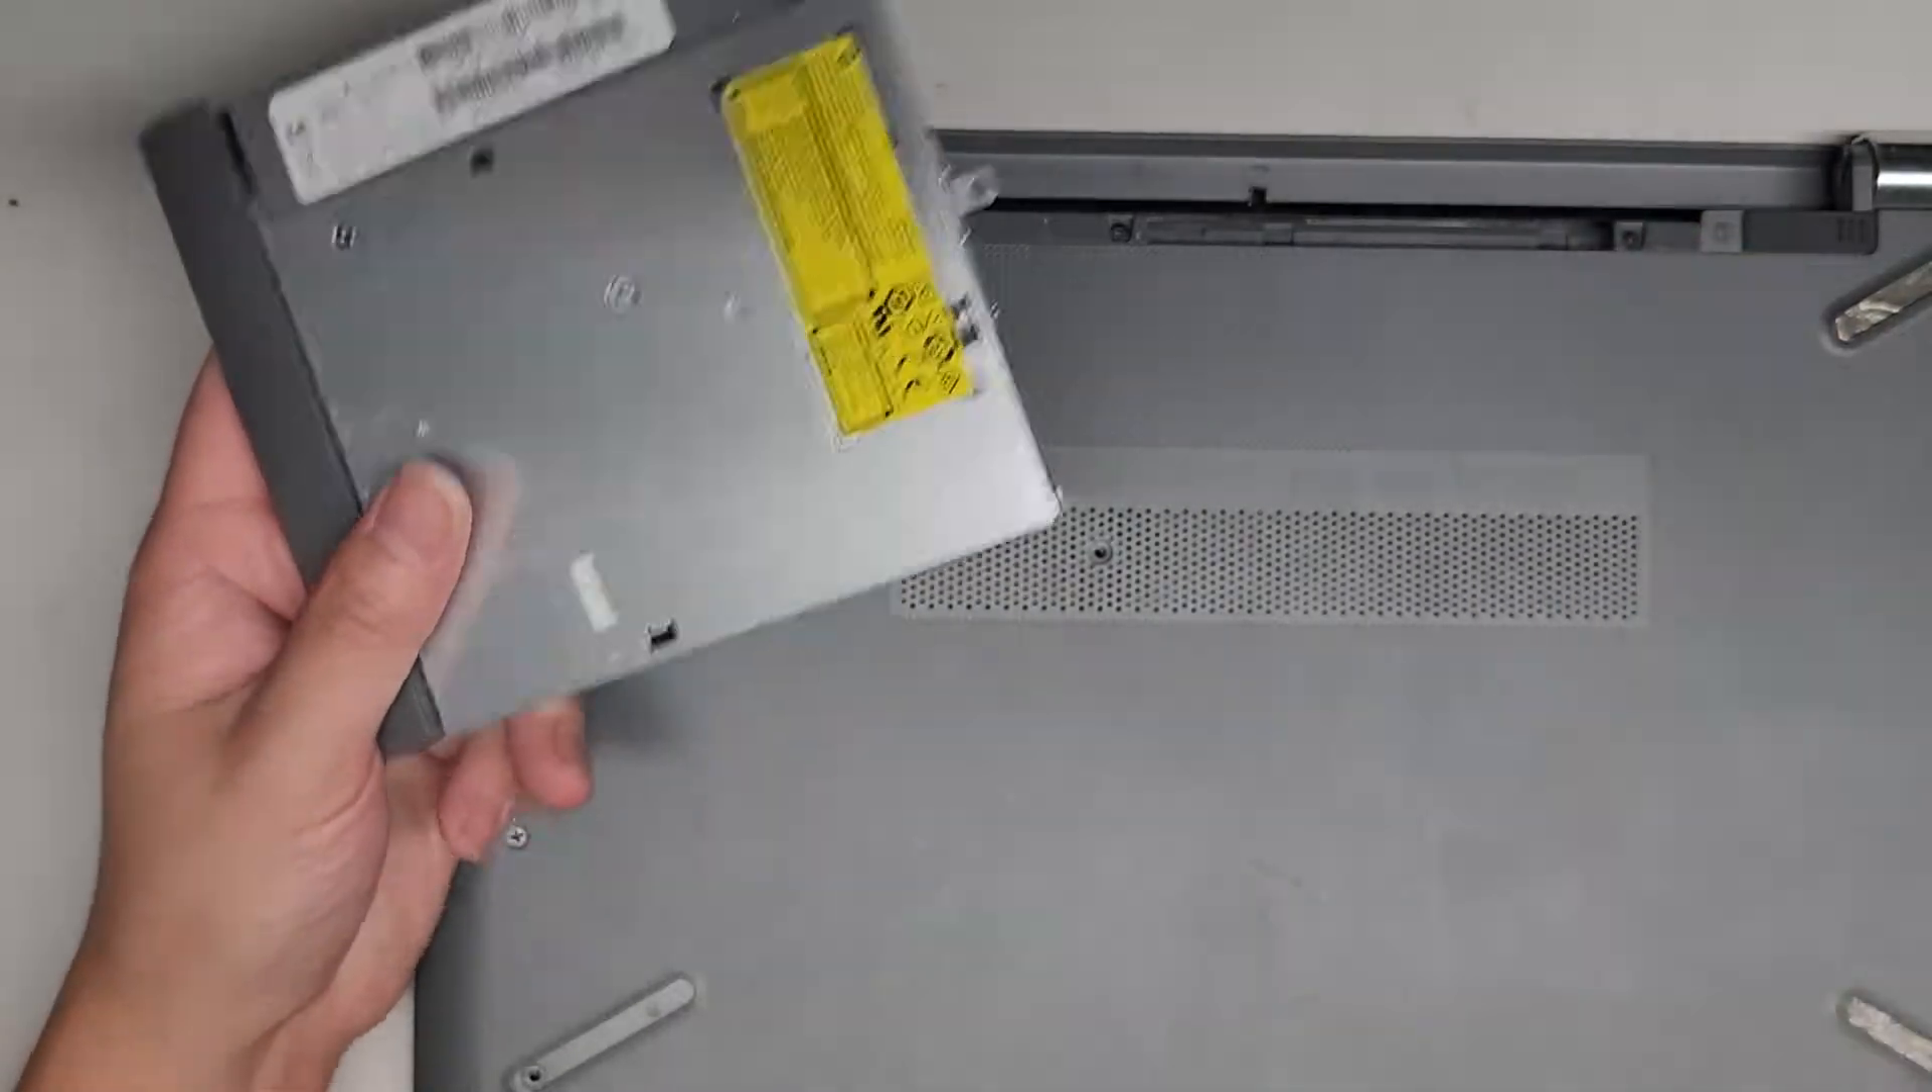You can see we got the optical drive out.